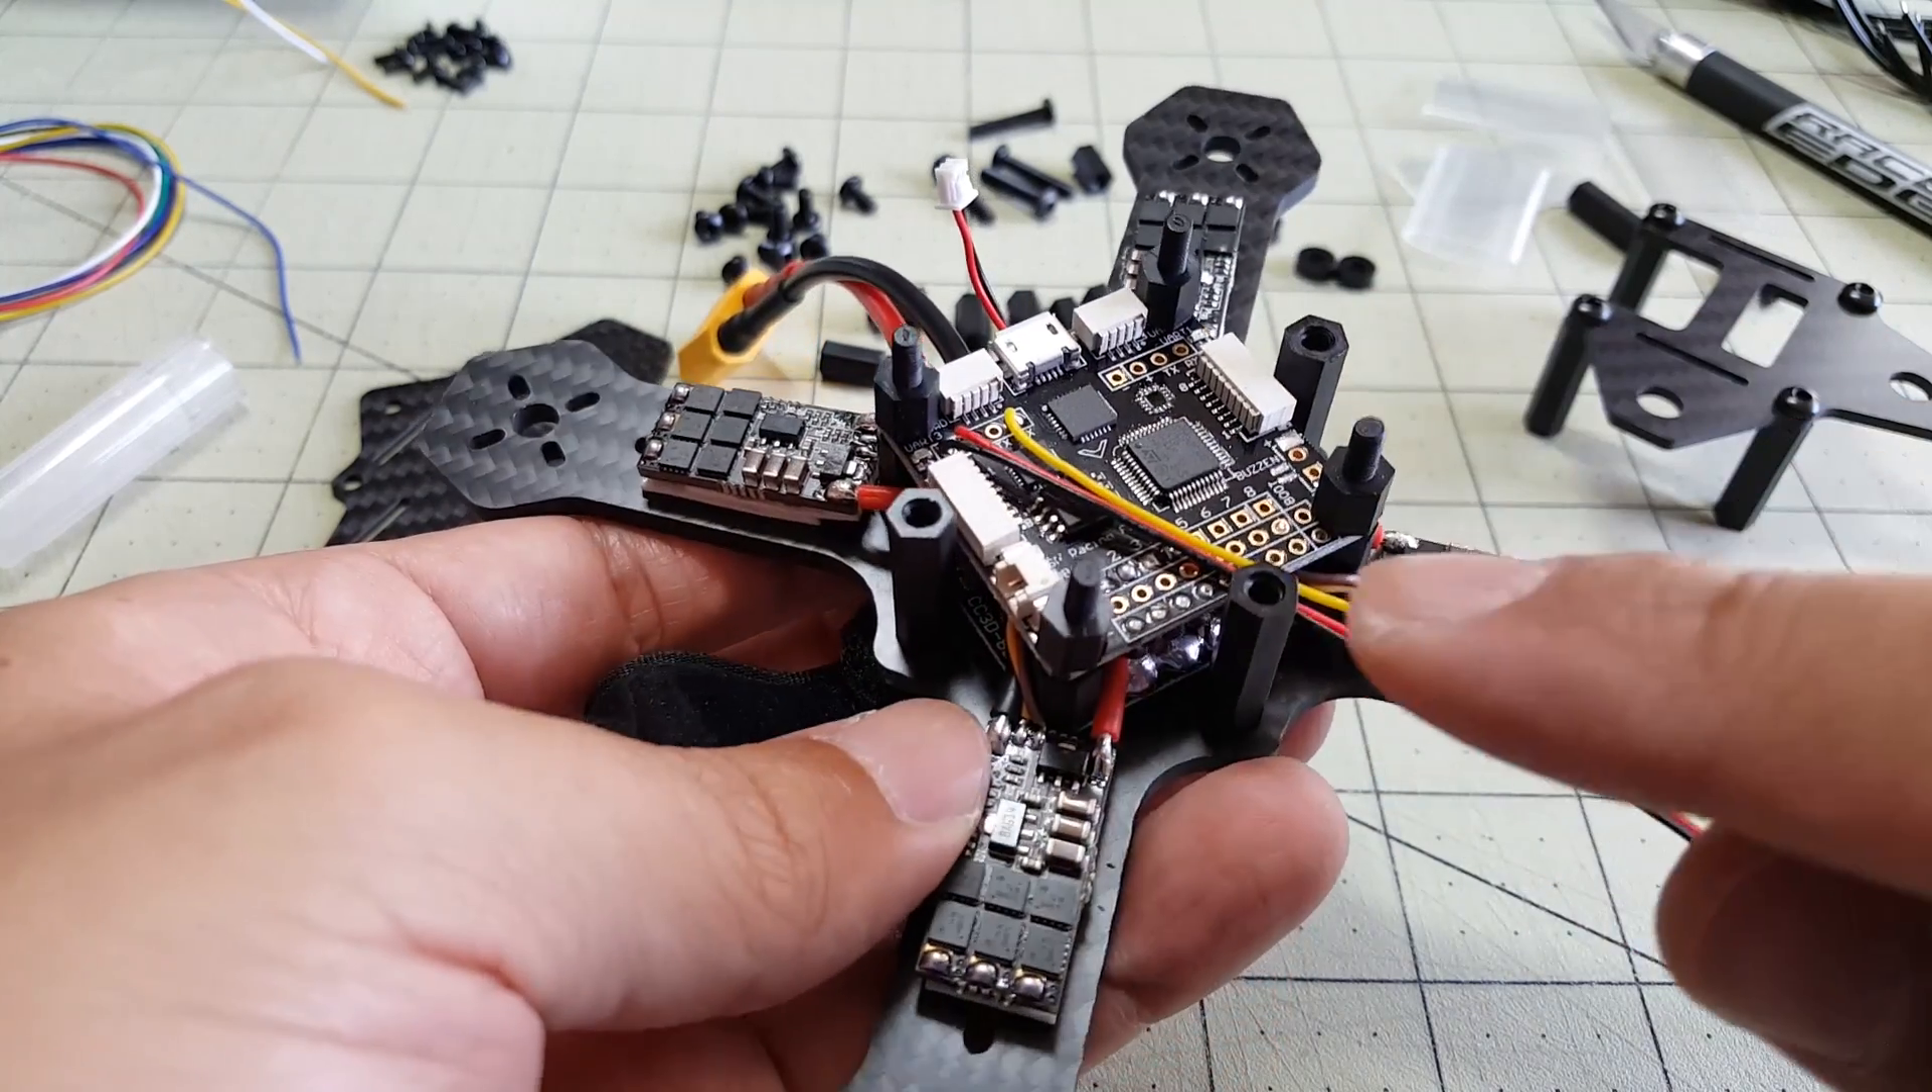Okay guys so I've got my little standoffs here on the four corners of the flight controller and I have these taller standoffs that go down to the main plate.